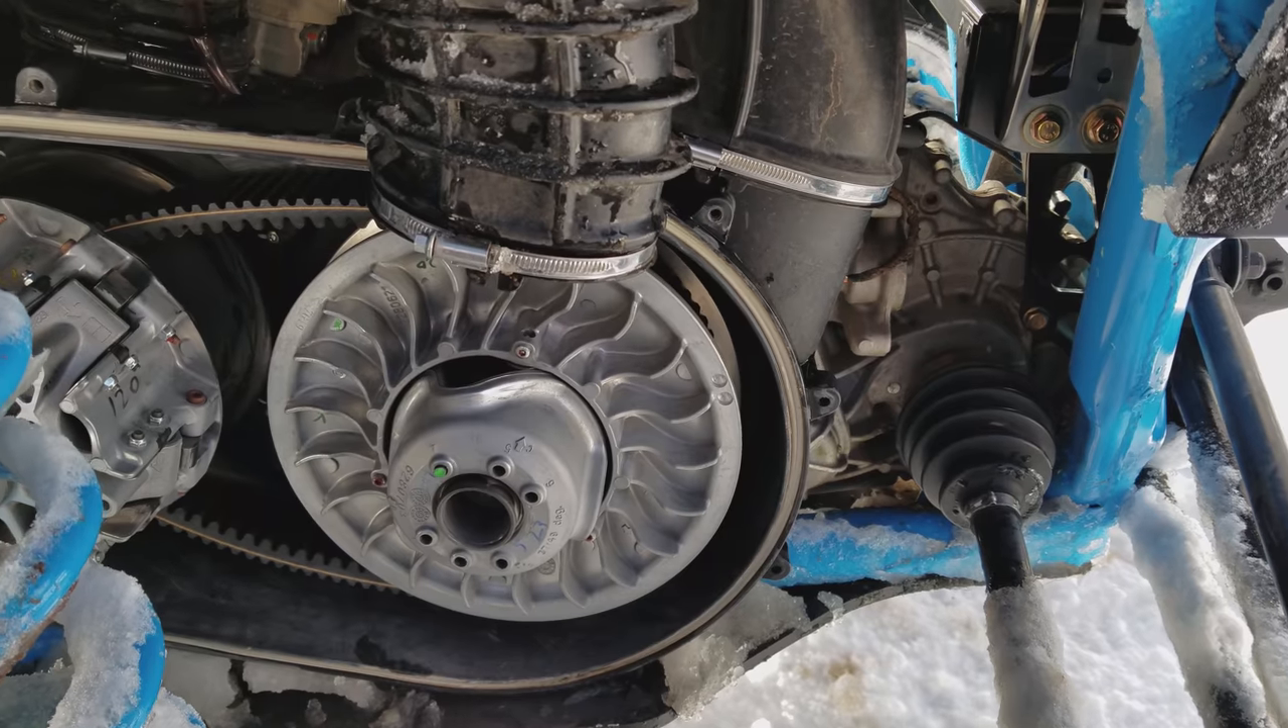I got the new belt on there. Ready to go.